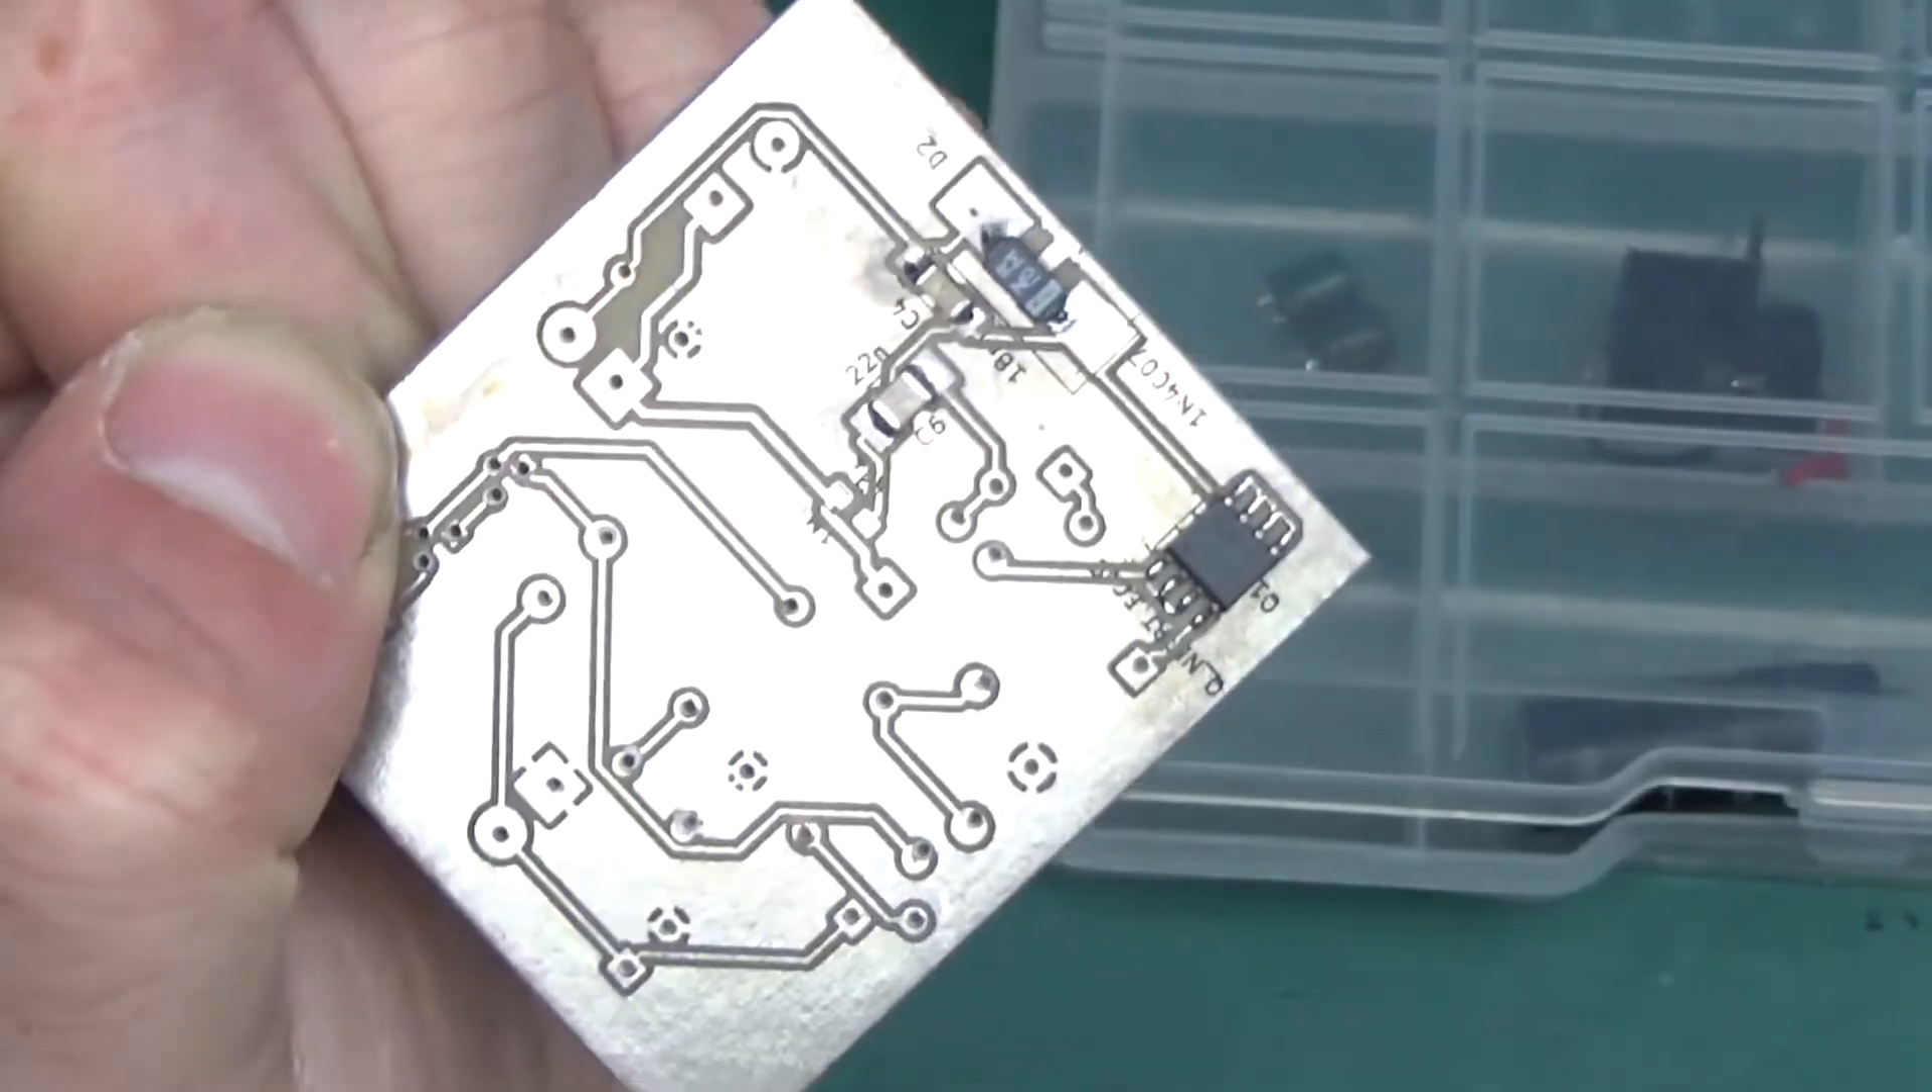And that's my surface mount parts done.